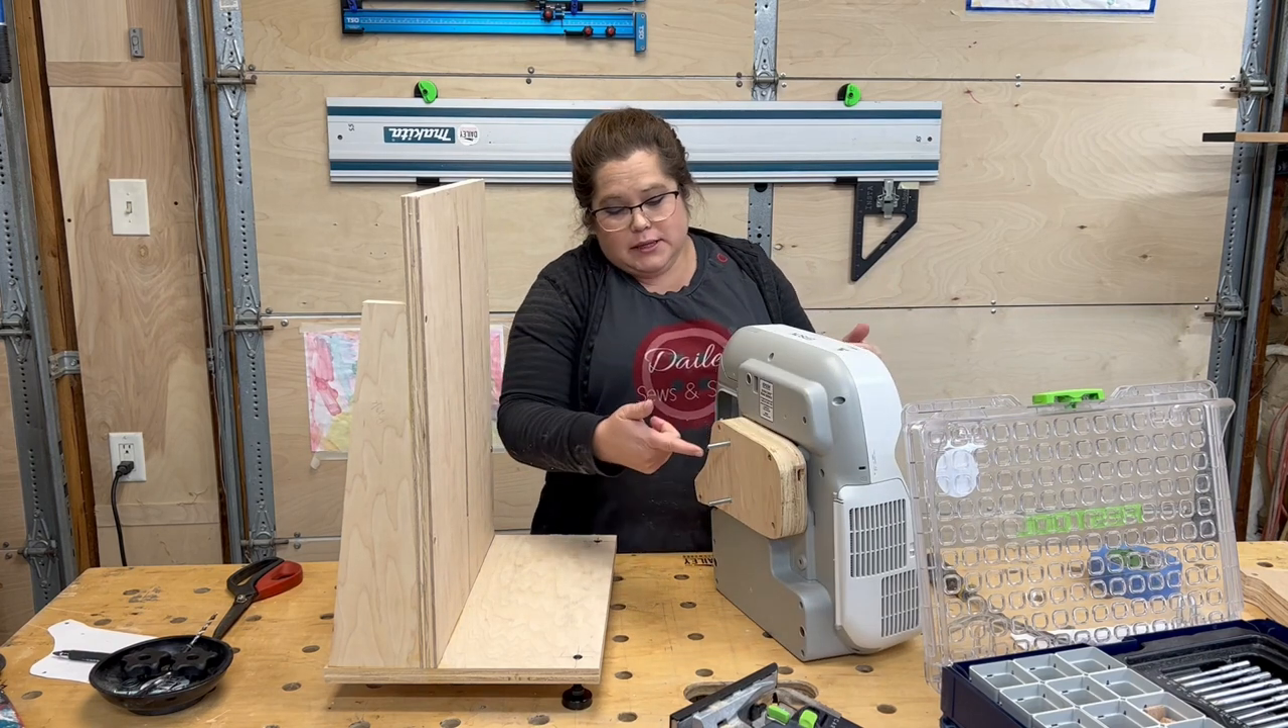We've got the mount with its feet attached to it we've got the projector with the mounting block attached to it.